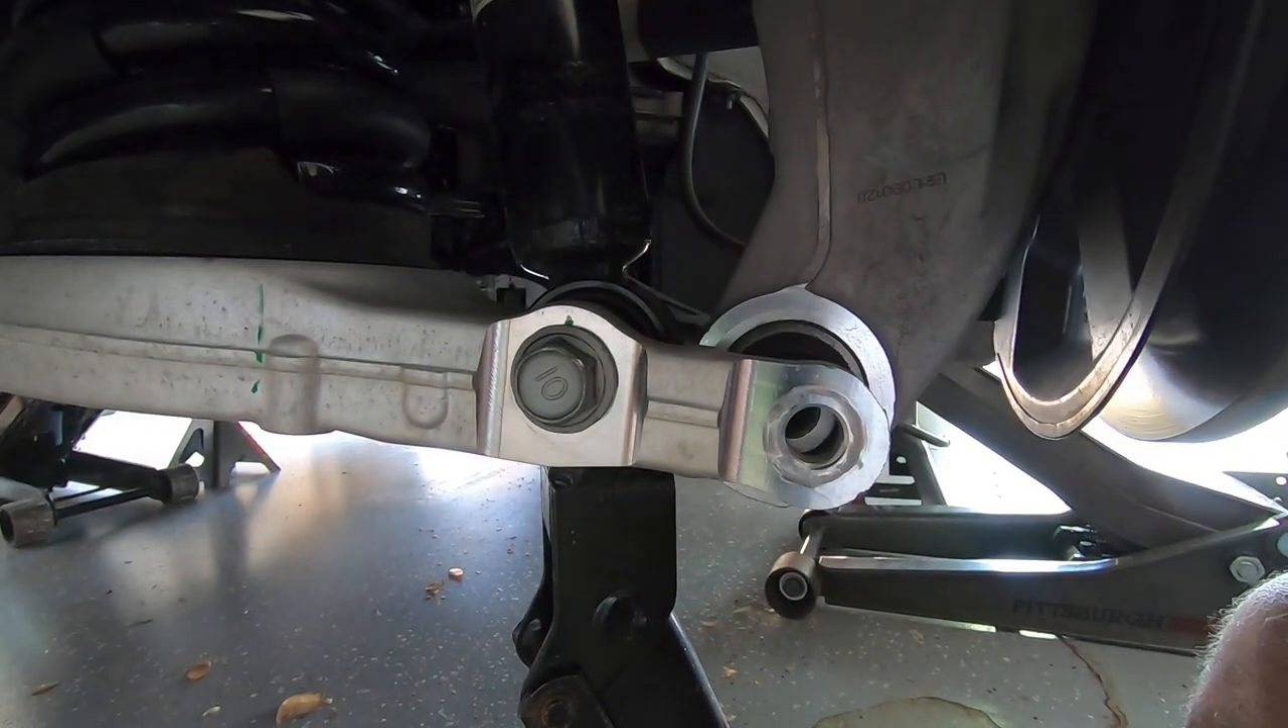That hole right there is not lining up.